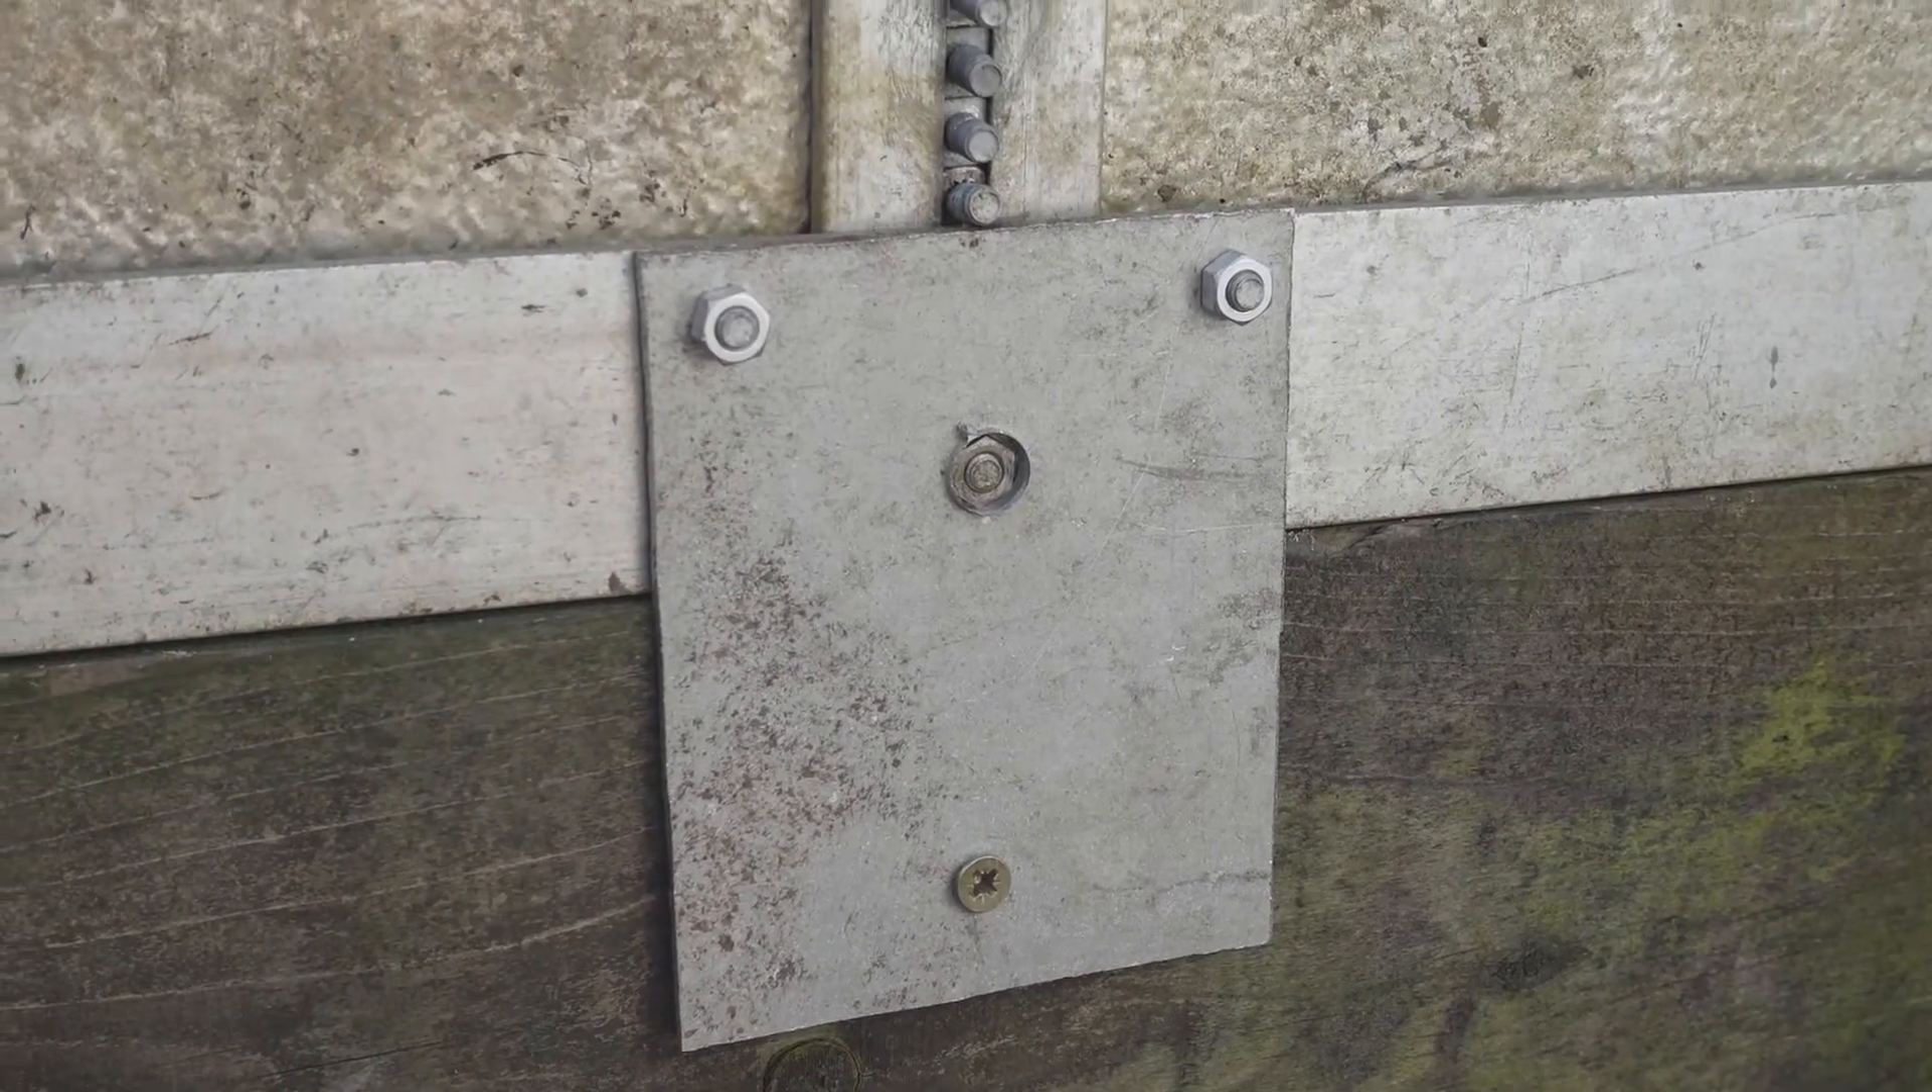And this is the way that I've fixed the greenhouse to the base. I cut out some aluminium patches and bolted them to the angle and screwed them to the base.